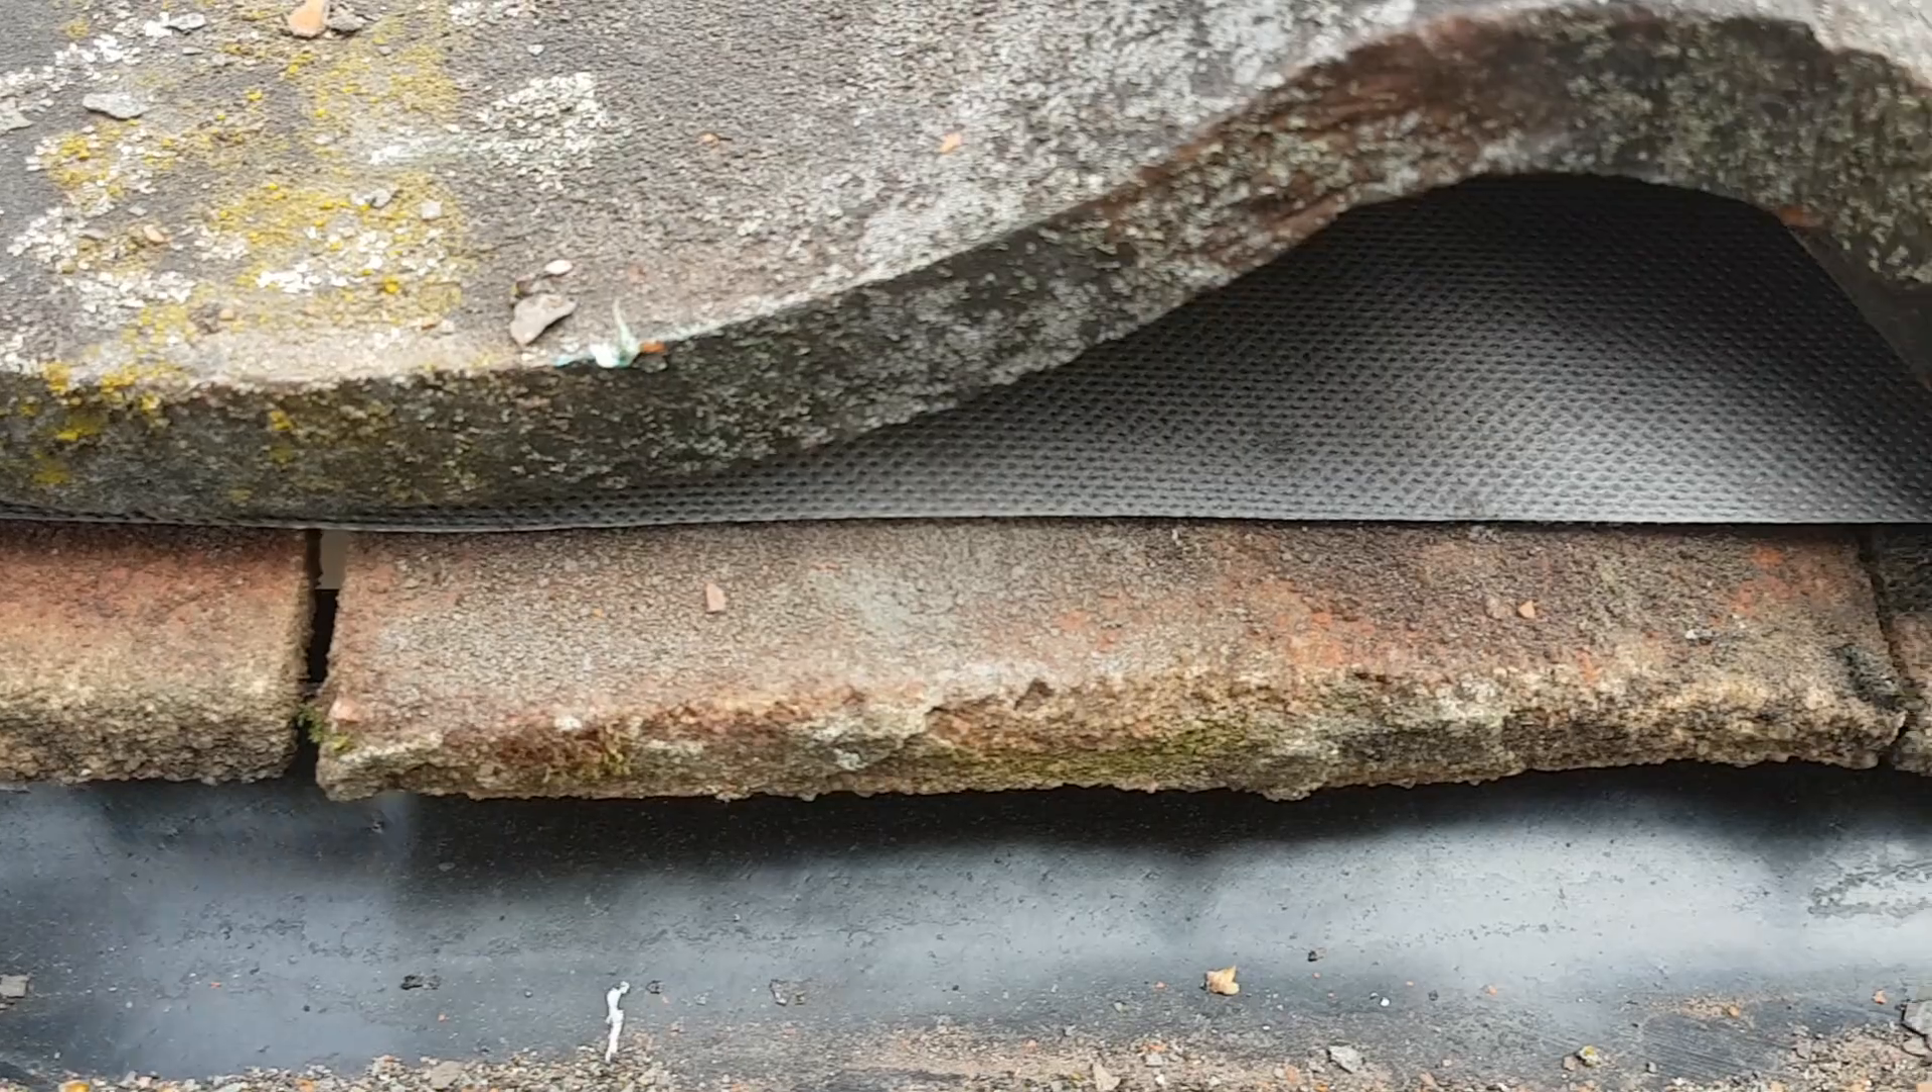Firstly, under these tiles here, that should have been all cemented in. It's not been done so.